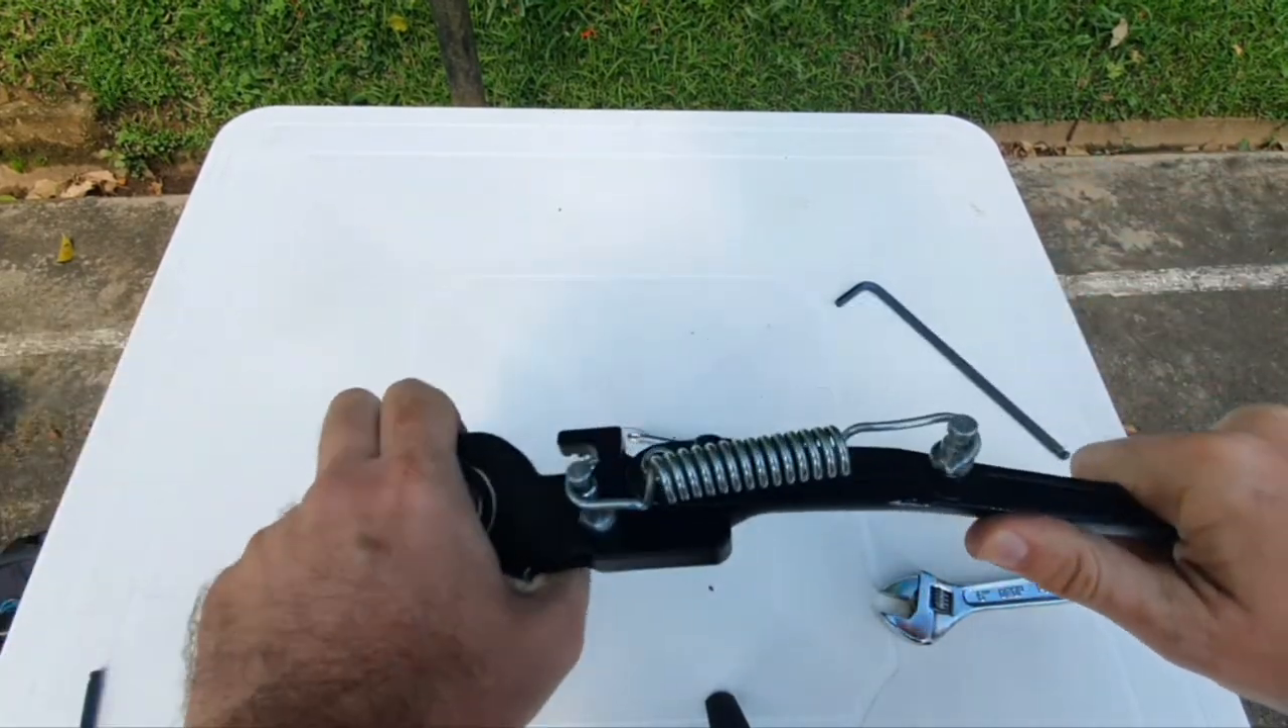And you have the spring installed.